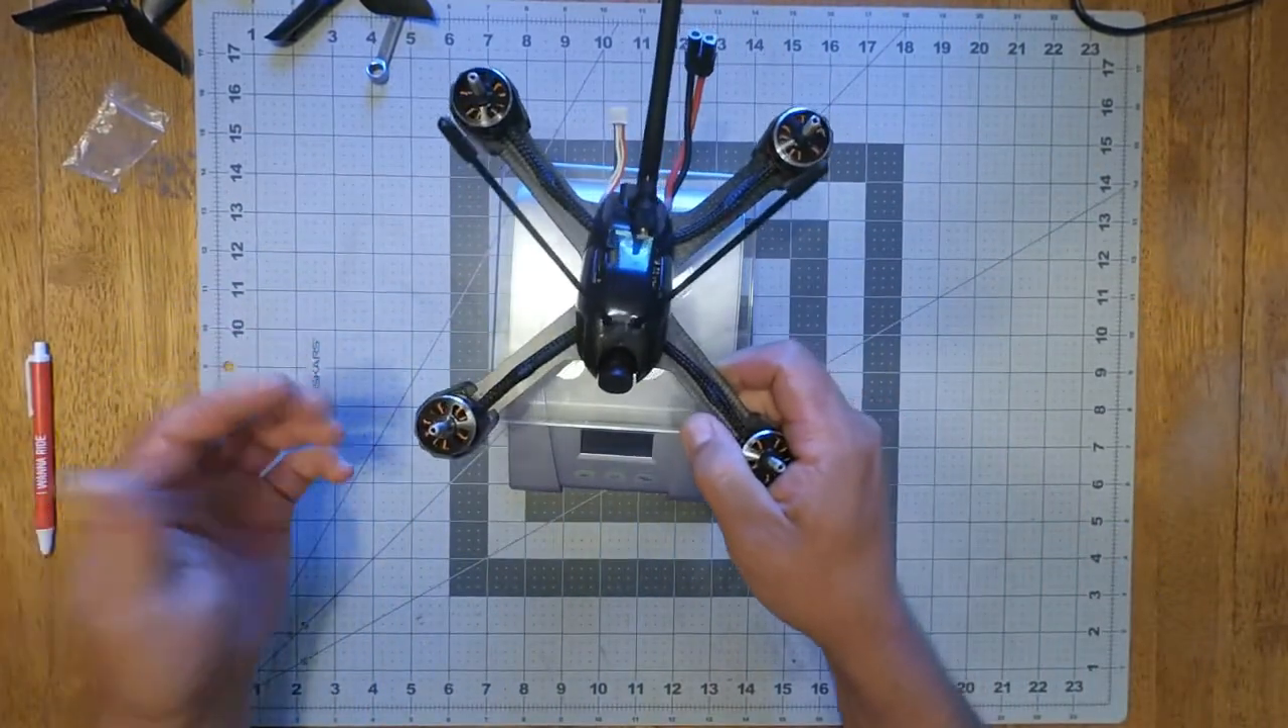There's no props or nuts.